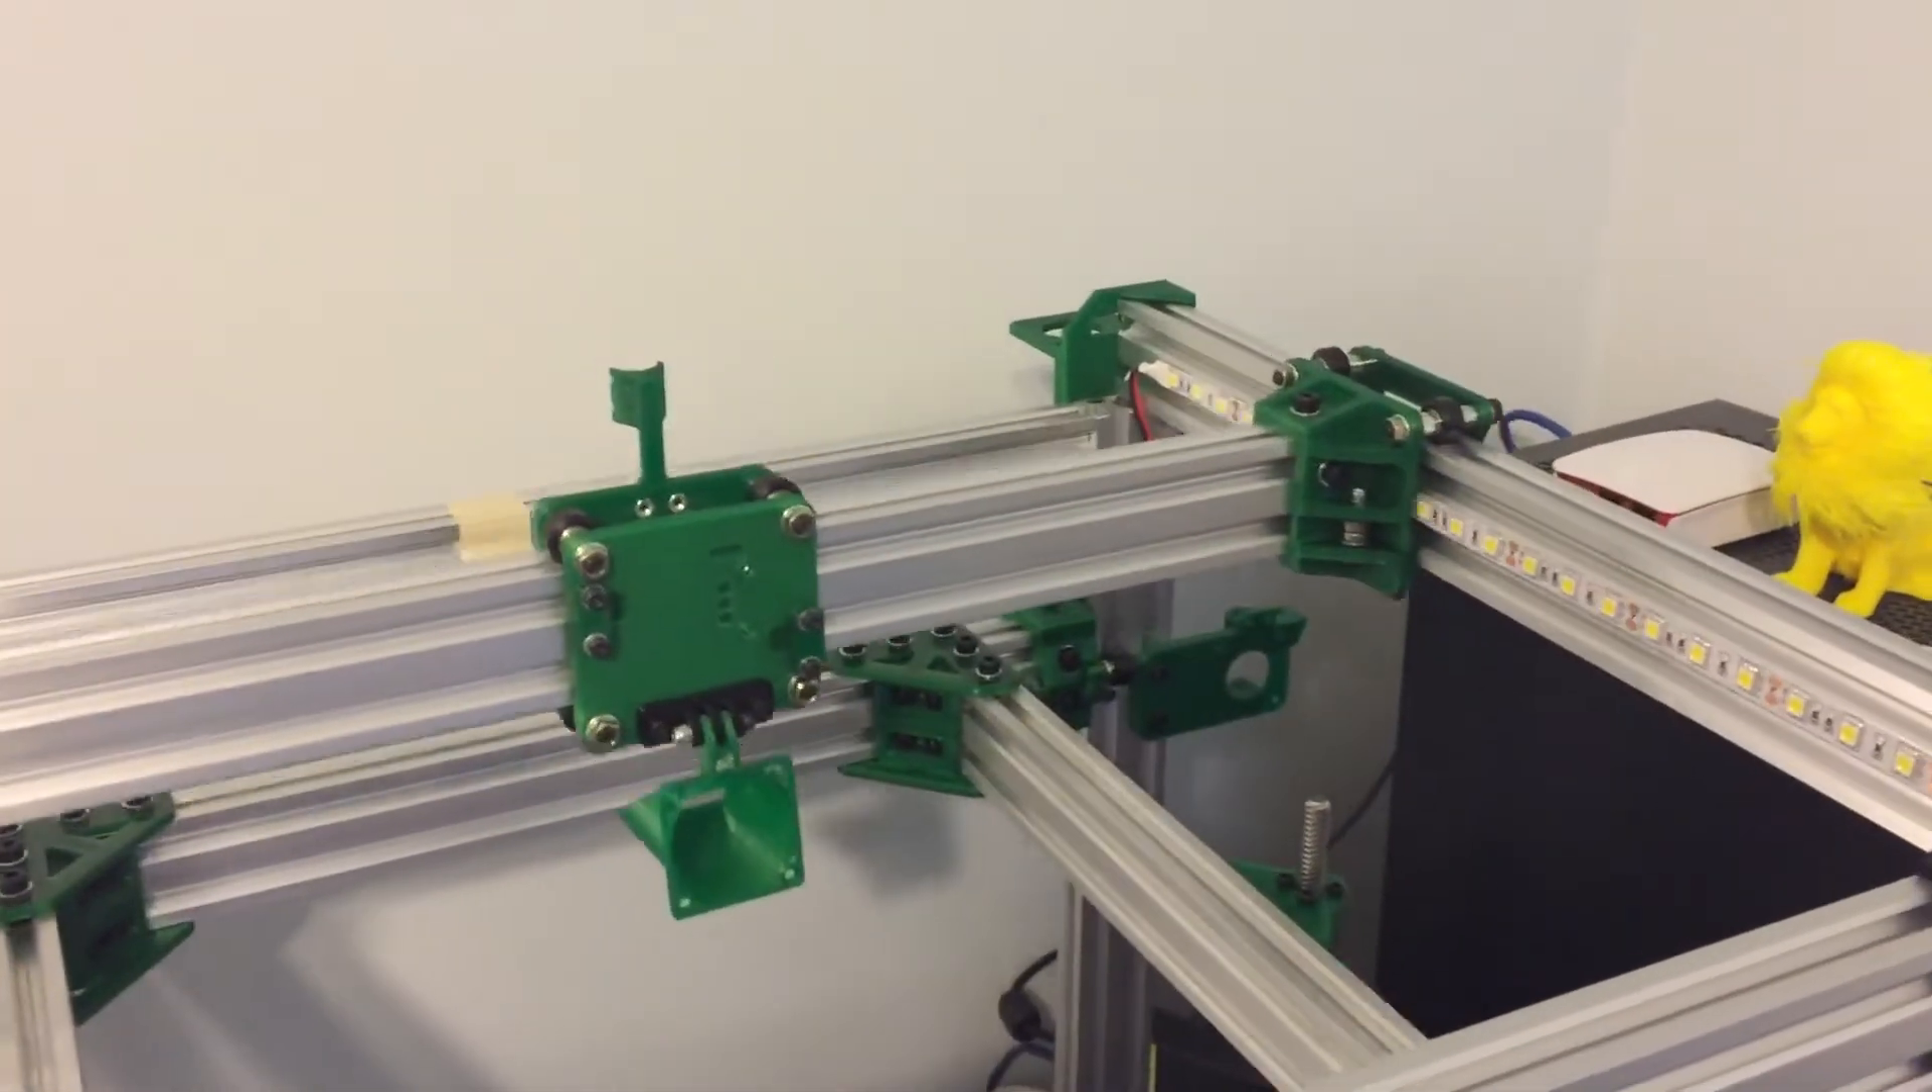I'm also using the three-wheeled H-bar guides, although I don't have the belts or motors or anything on yet.